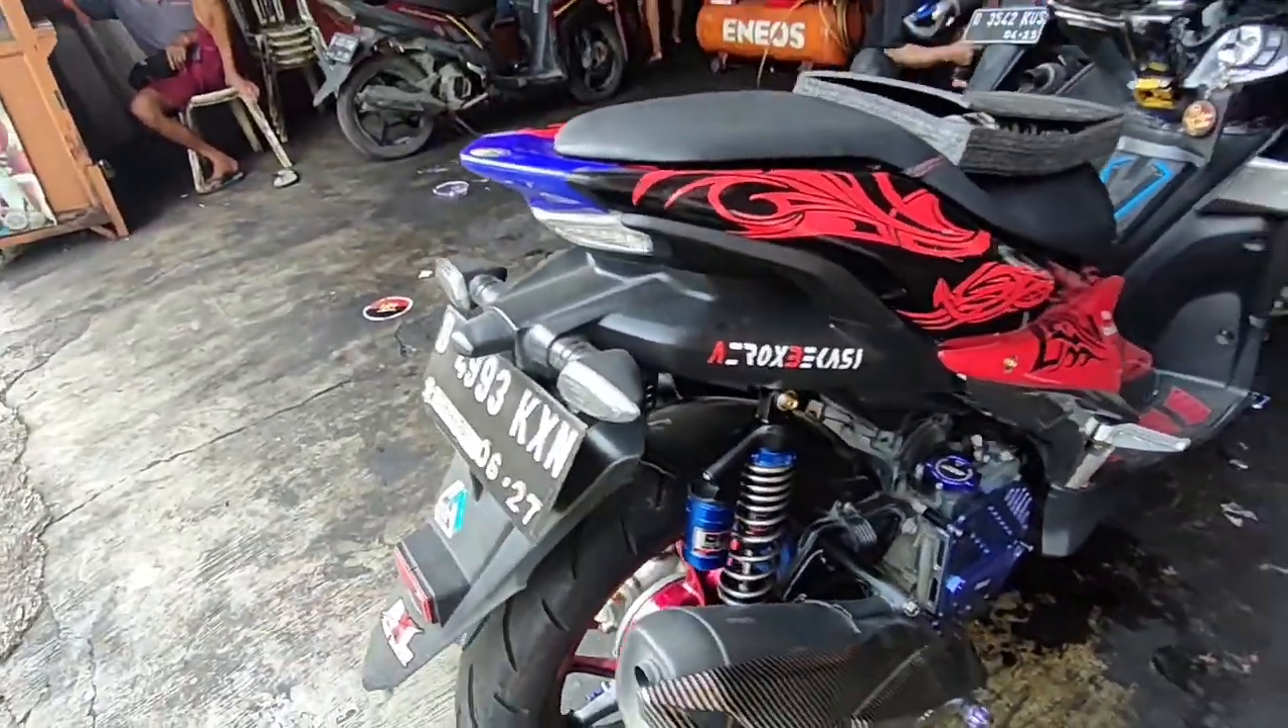Ini udah jadi ya guys udah dipasang shock DBS nya.